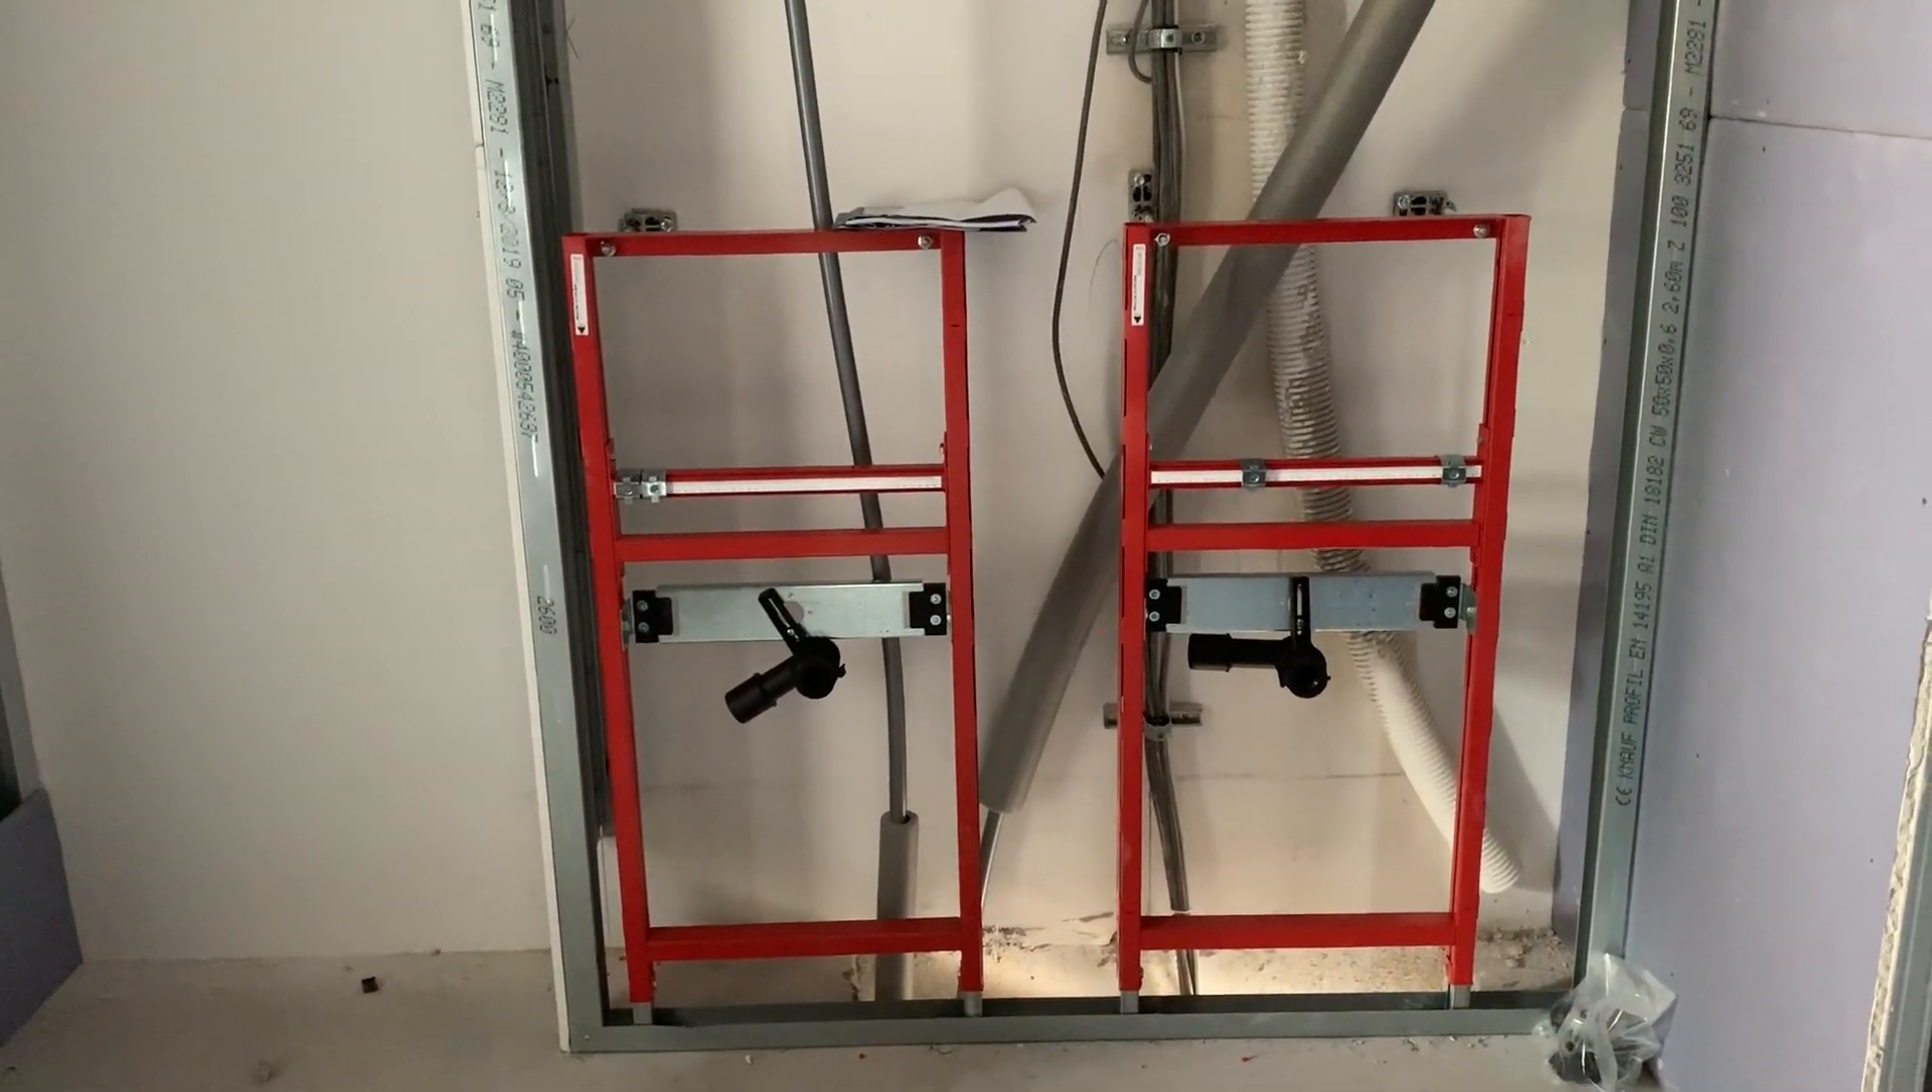Das ist immer noch das Schlafzimmer. Die Wände sind noch nicht zu.